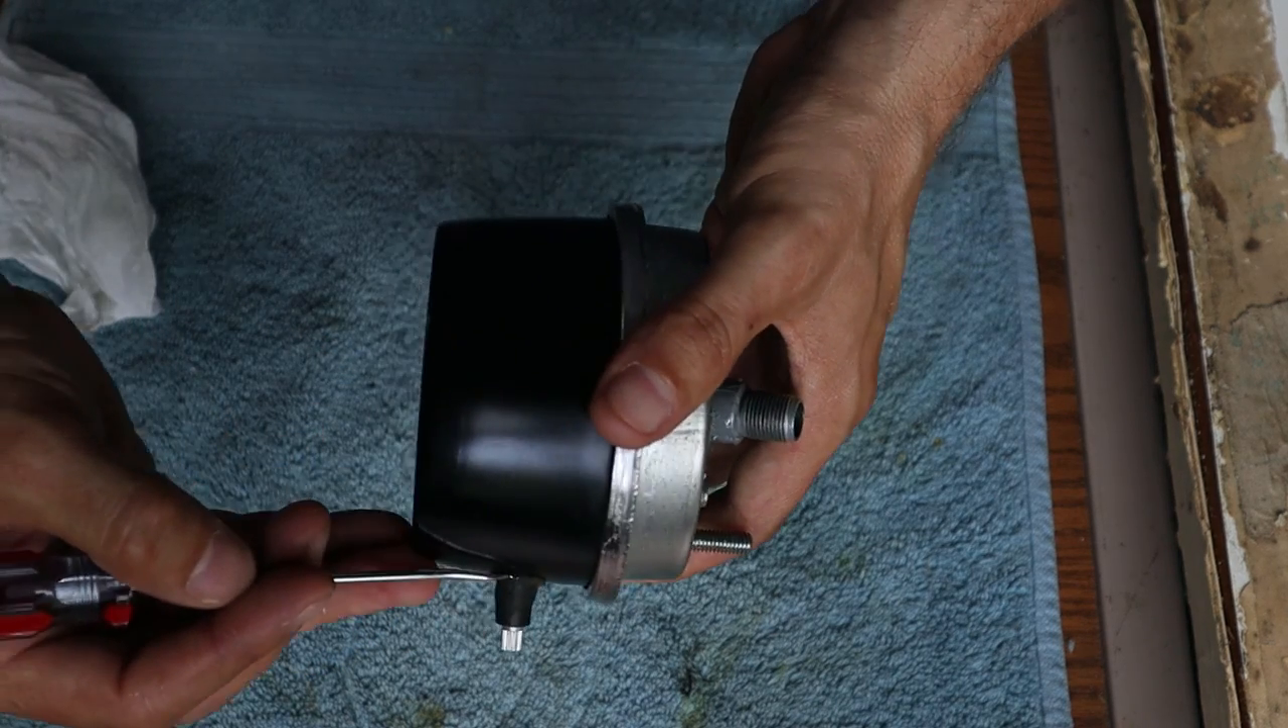Obviously the two halves are together now.